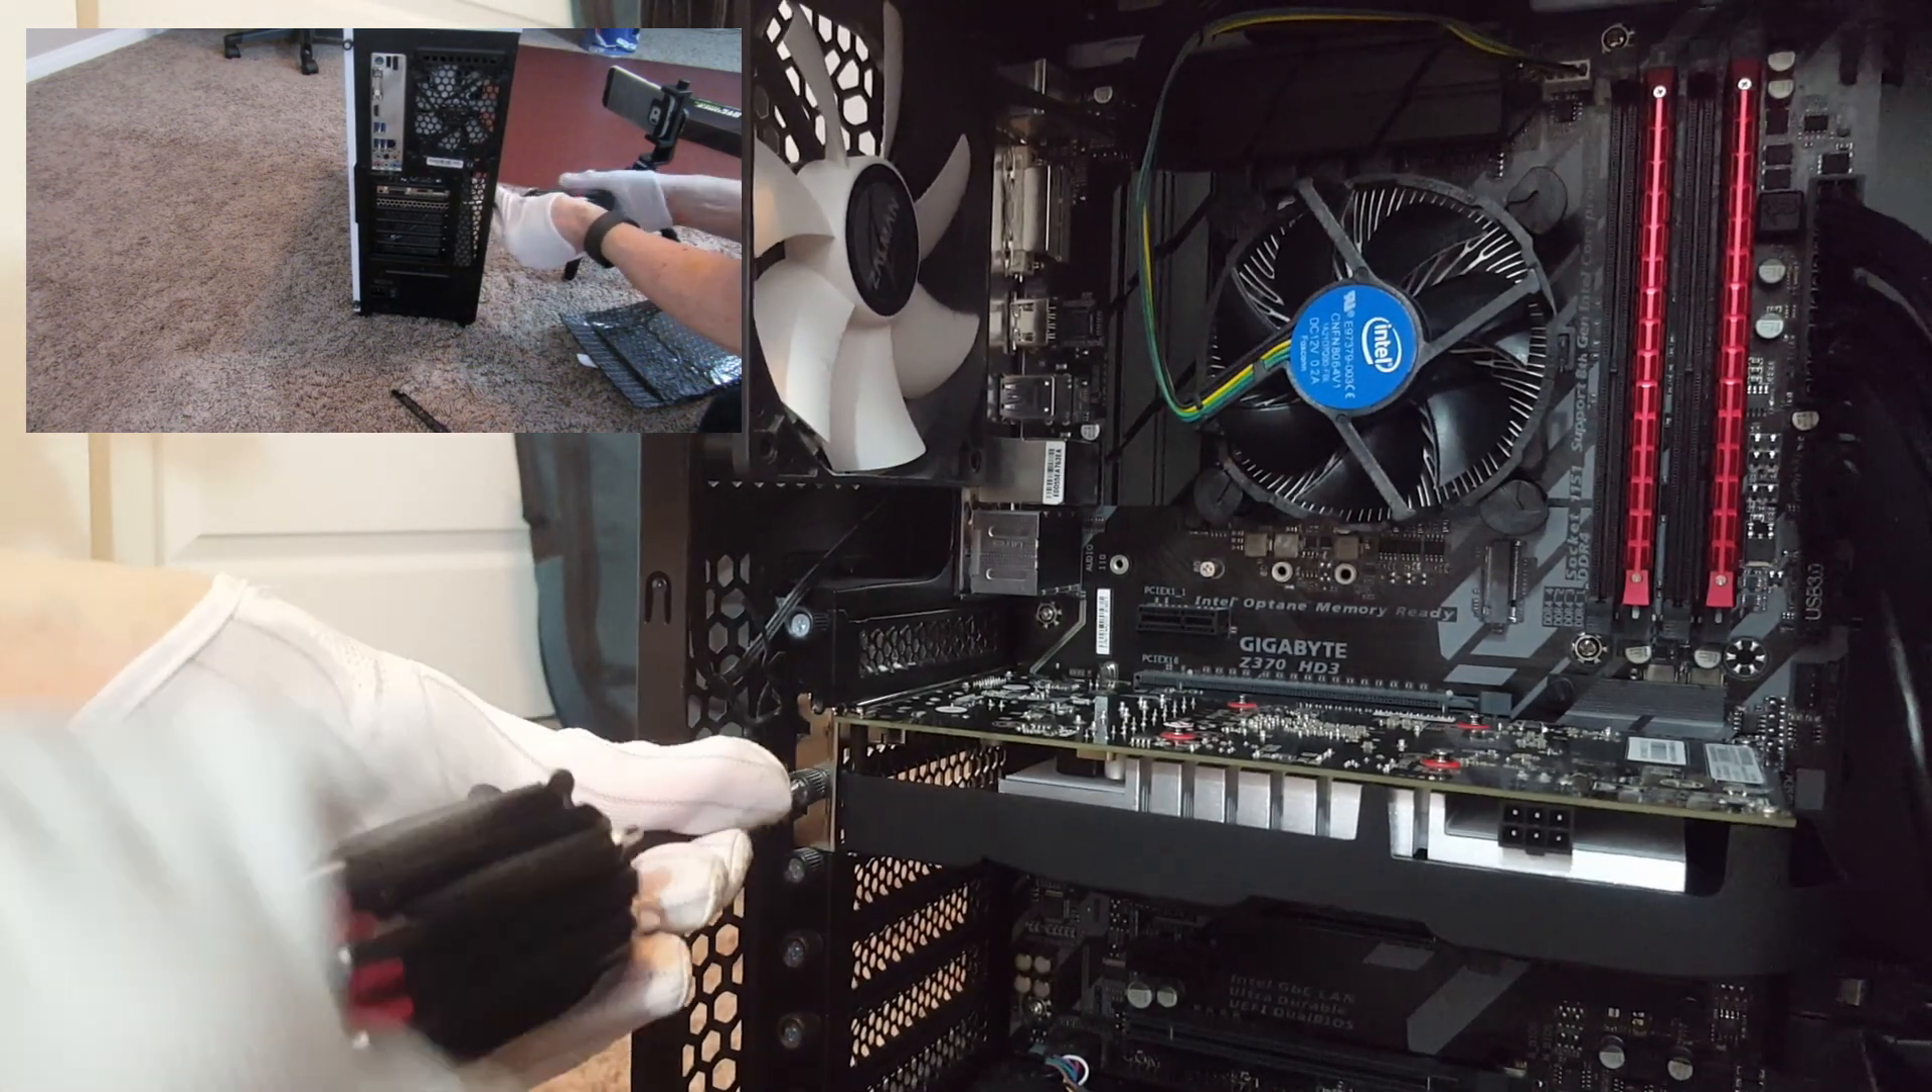The card is now mounted in the PC.